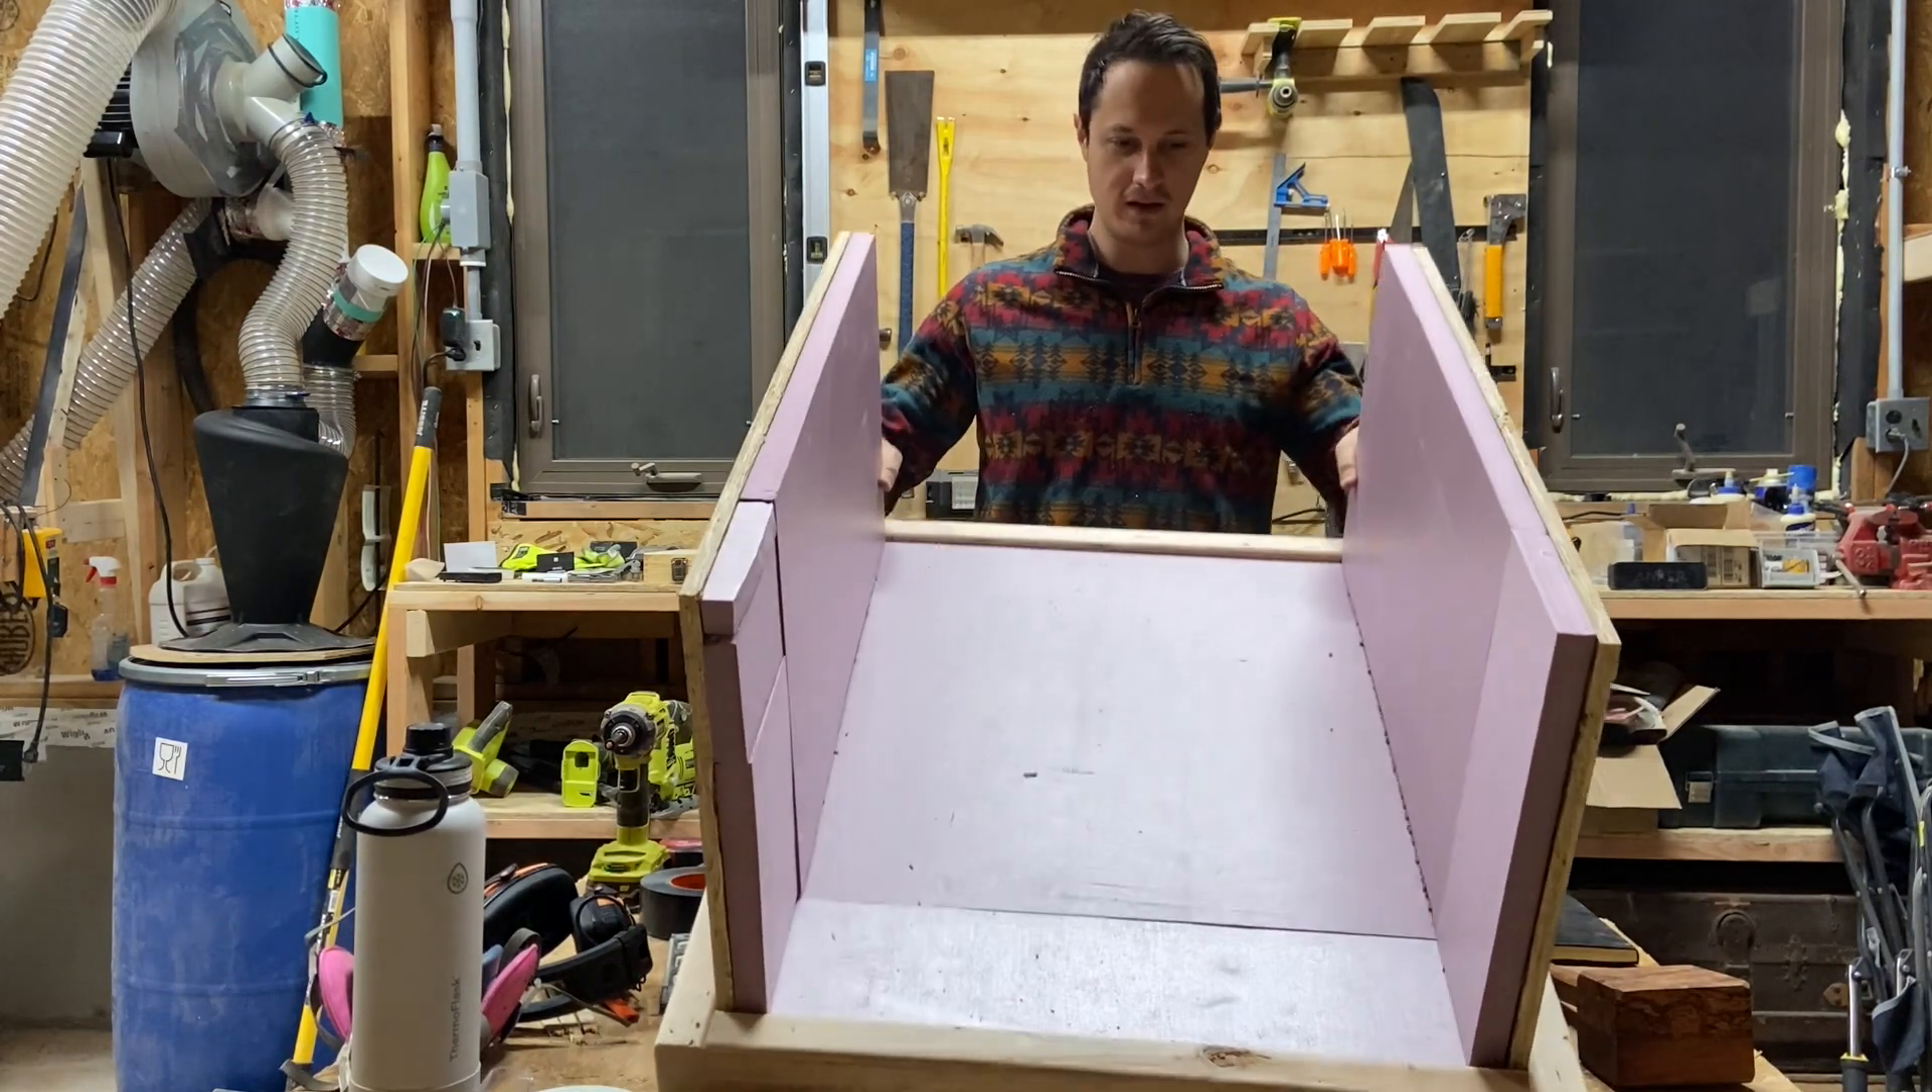But also, I cut some foam and put it in here.